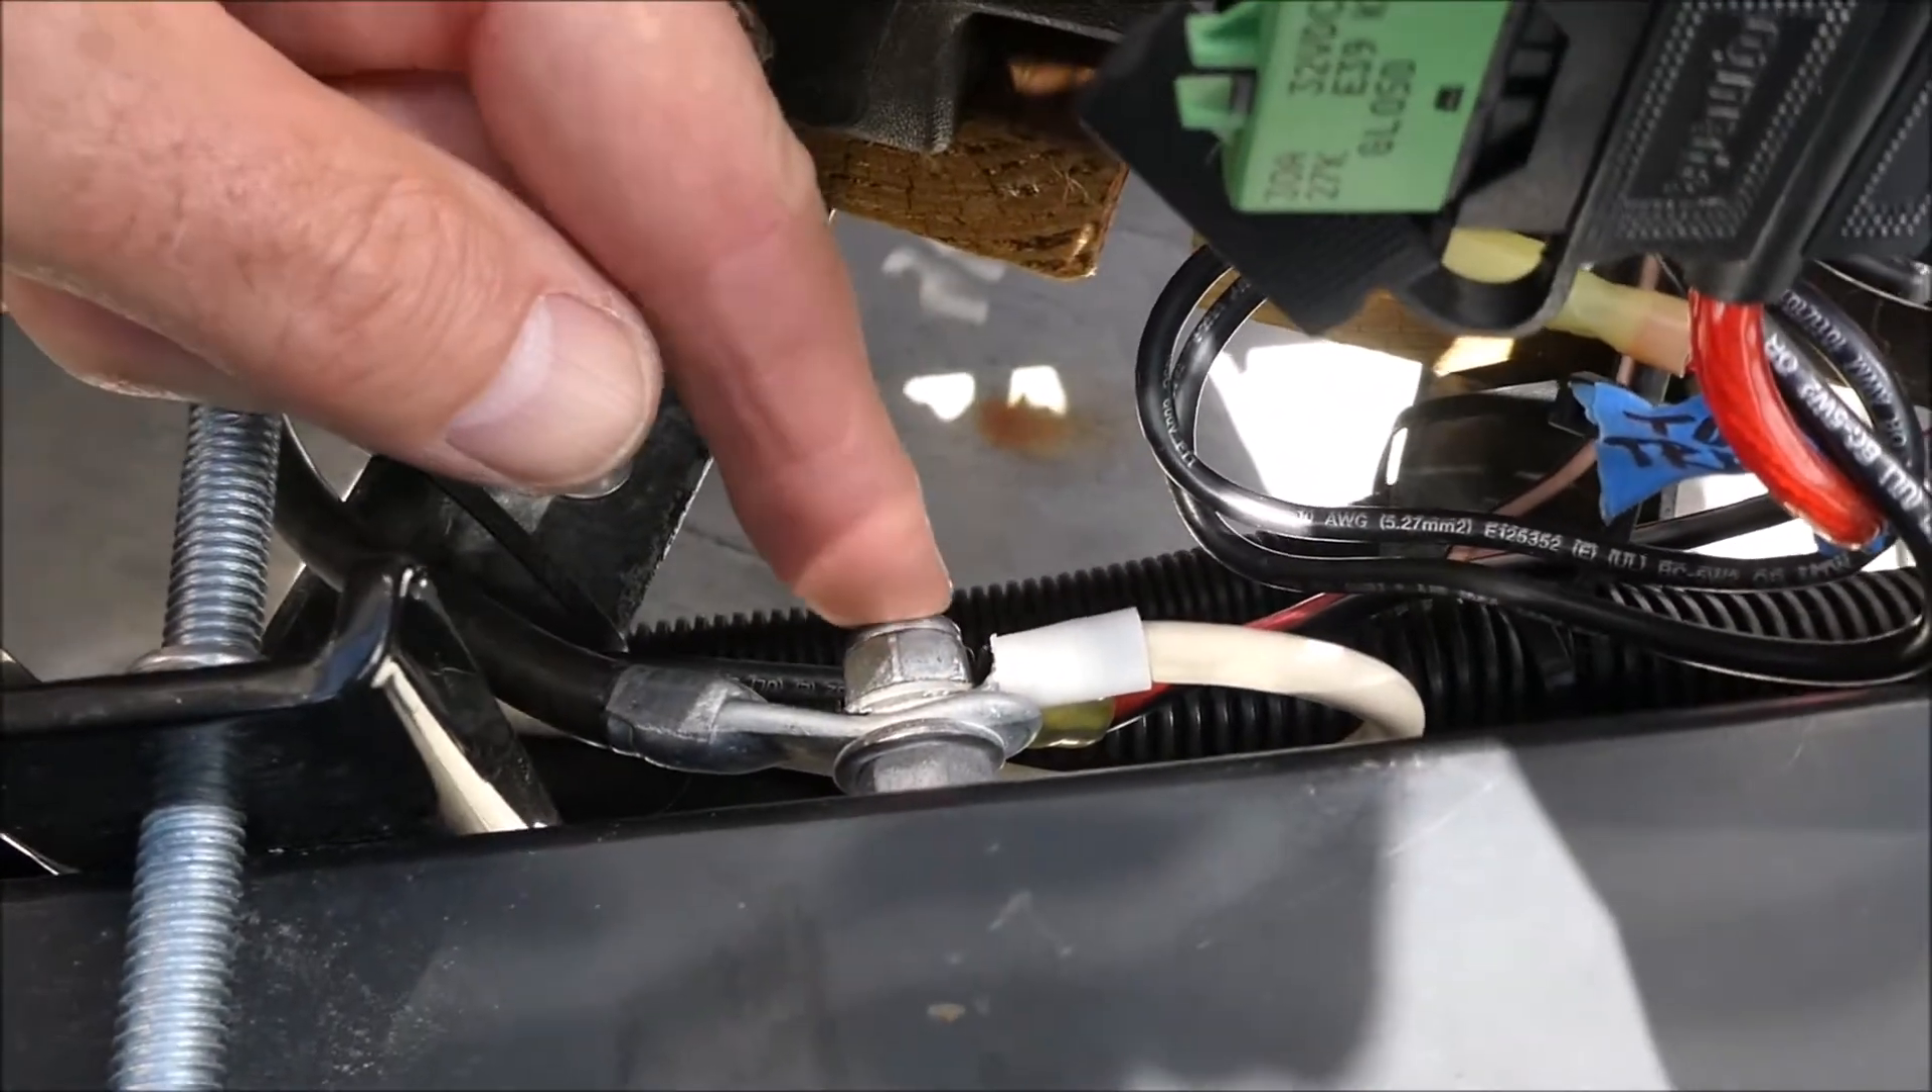The ground wire is hooked up over here on the ground stud.